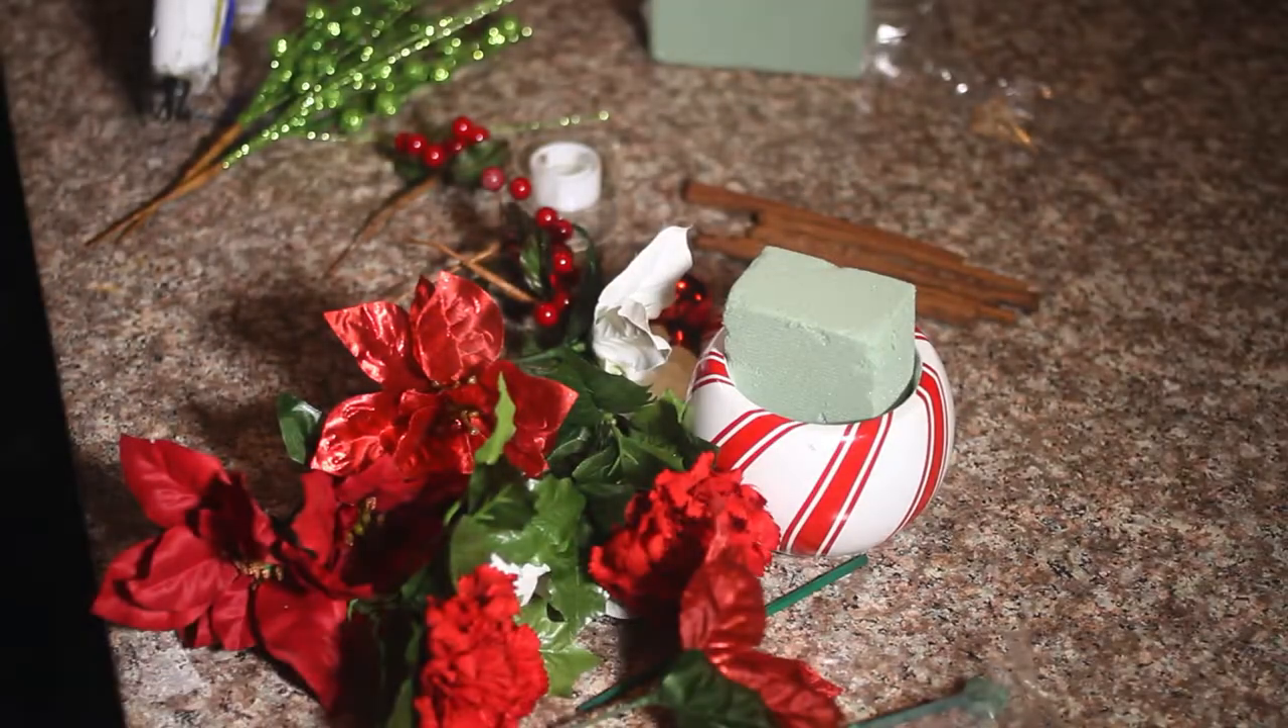So my craft foam, my flower foam is taller than my dish.